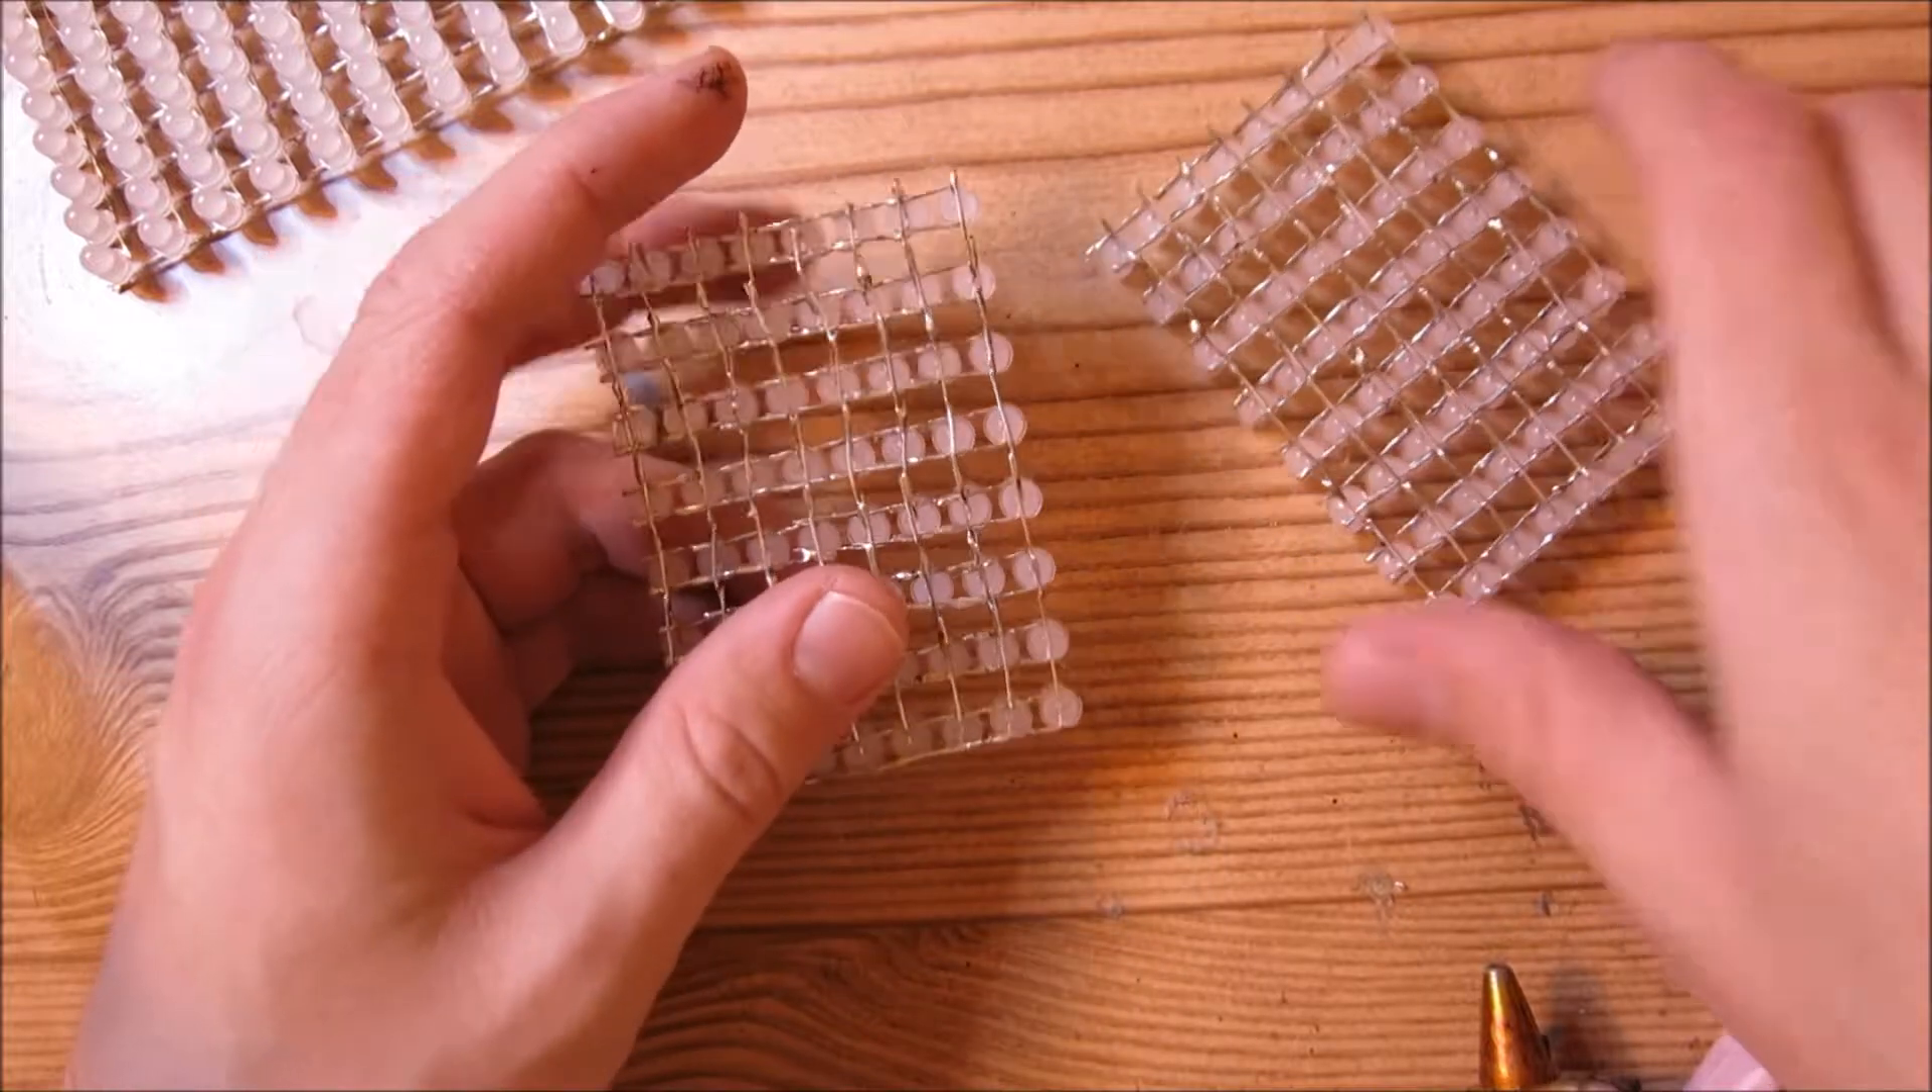And we also have two smaller matrix subsections that have not been glued.